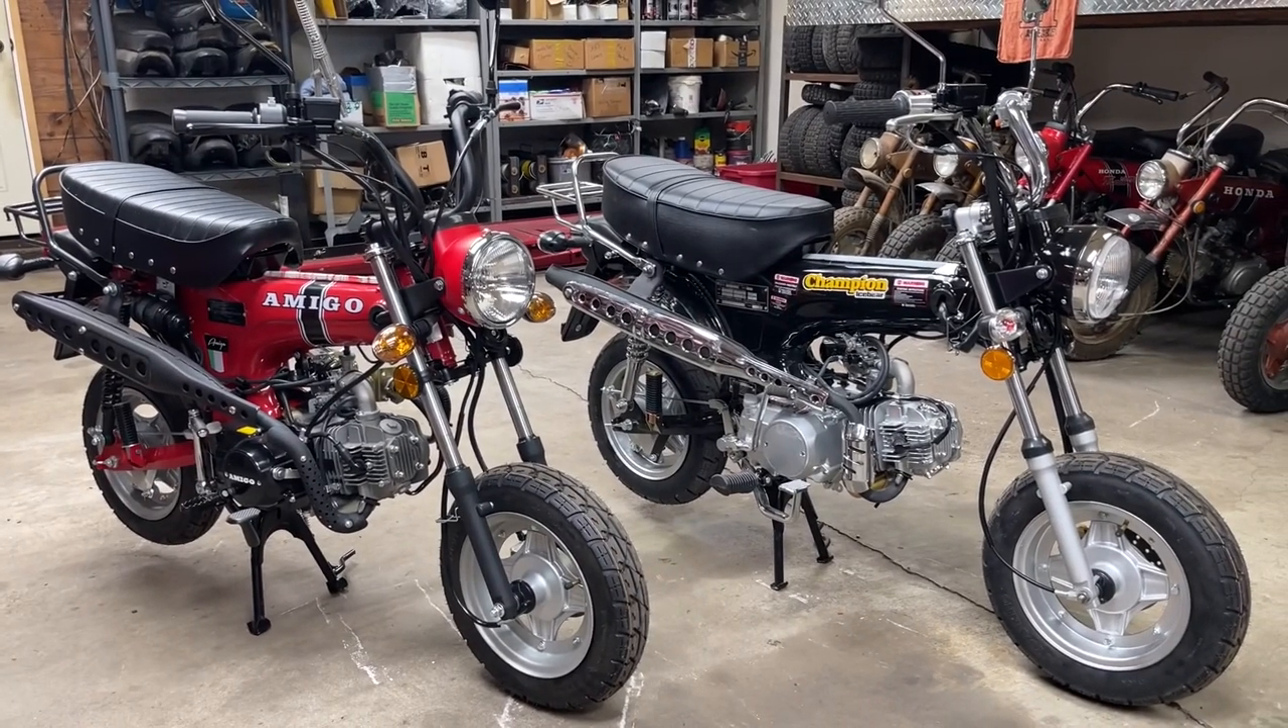We got them uncrated, mostly put together. As you can see, I don't have the front fender on either one of the bikes.